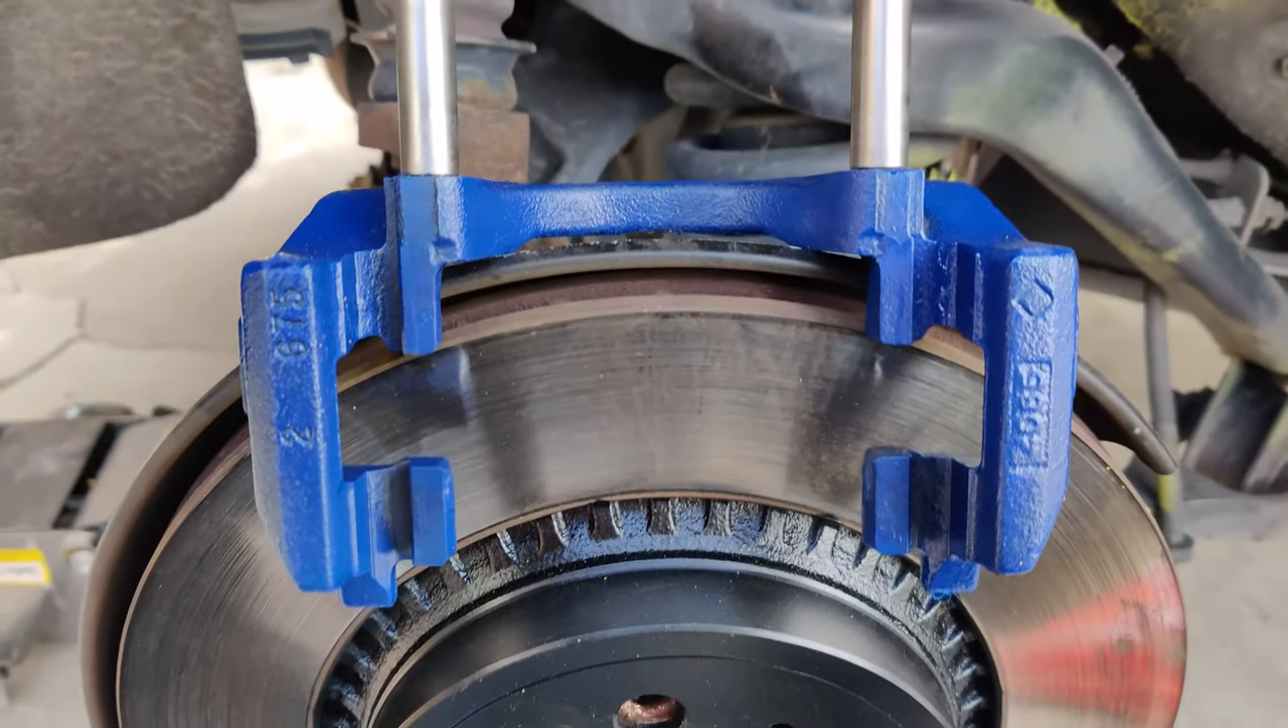Alright, so there's my holder. You can see that I've got the sliders put in it.